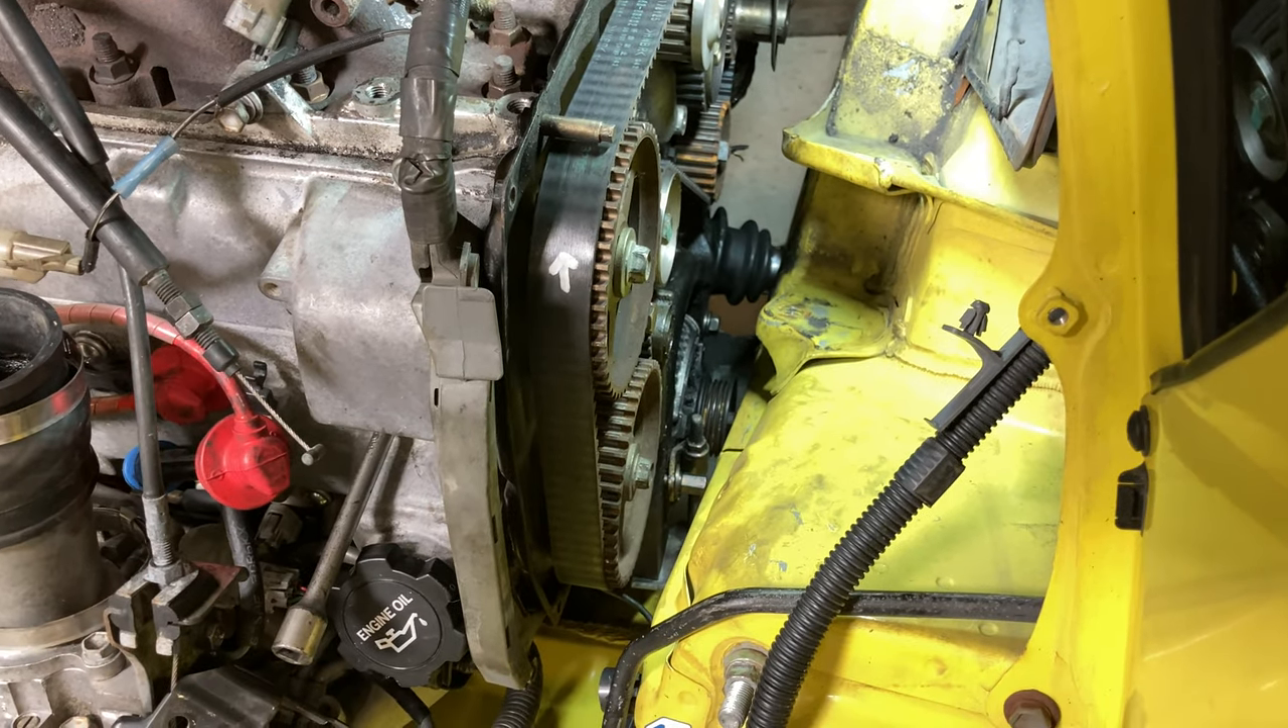We um got all the covers off.